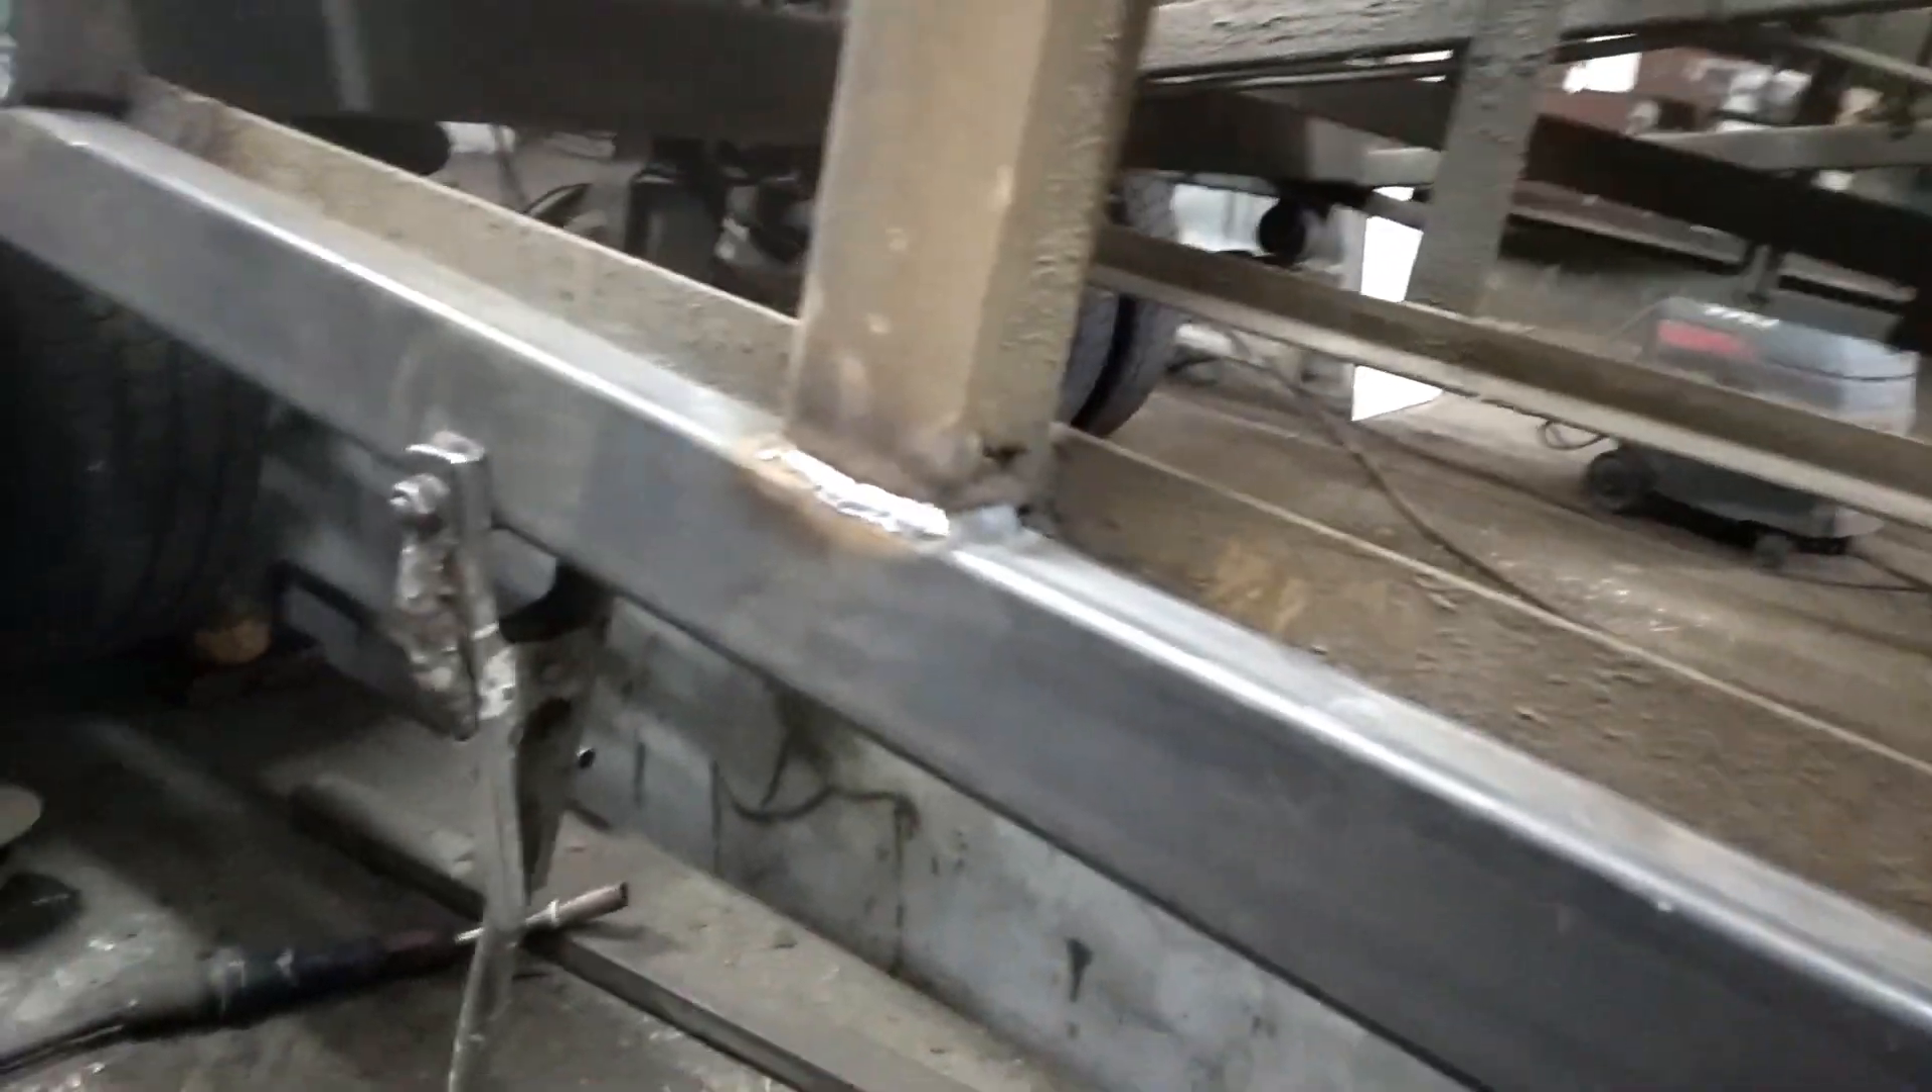No i dobra, nasz profil tutaj został wspawany.